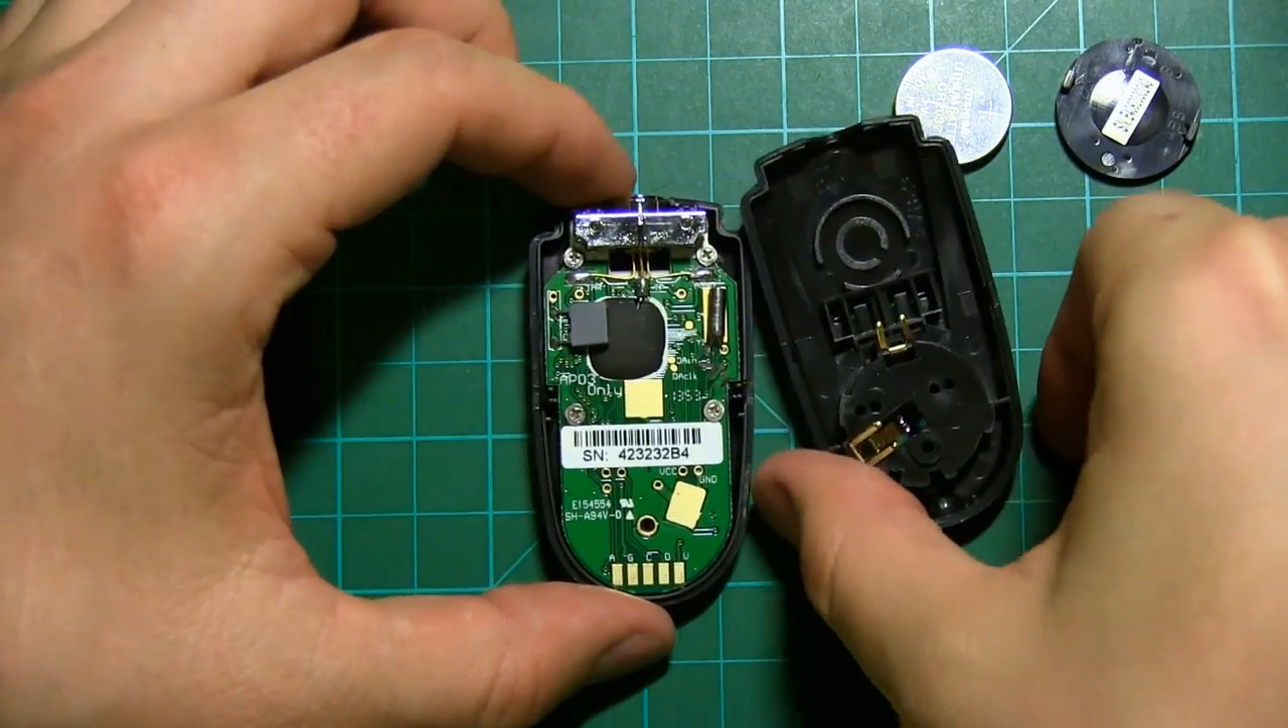So you can see that back case just came off there.